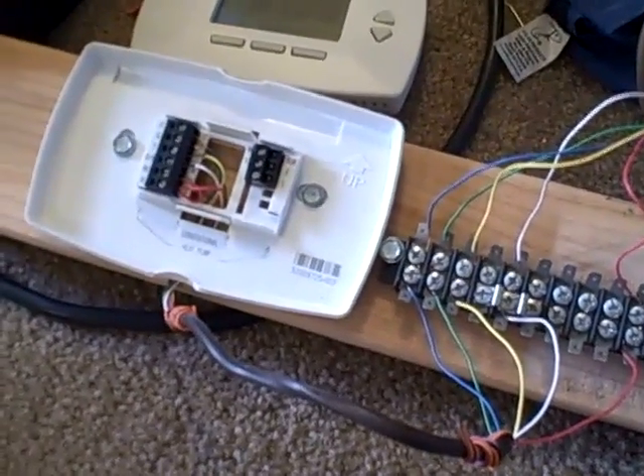For this next segment, I've just removed the thermostat so I don't have to fool with the five minute delay on cool every time.